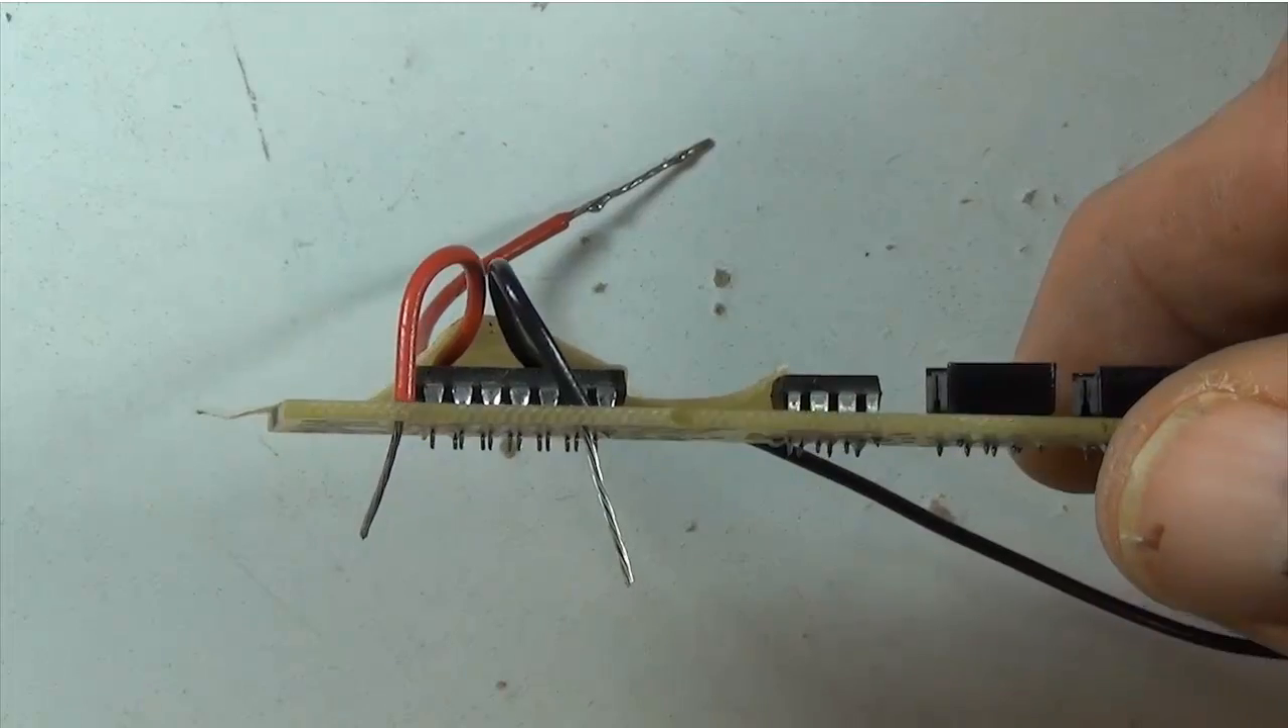What I did is I left a little wee bit of a loop to create the pressure so that the wire will stay into the board while I flip it over and put it into my printed circuit board stand.